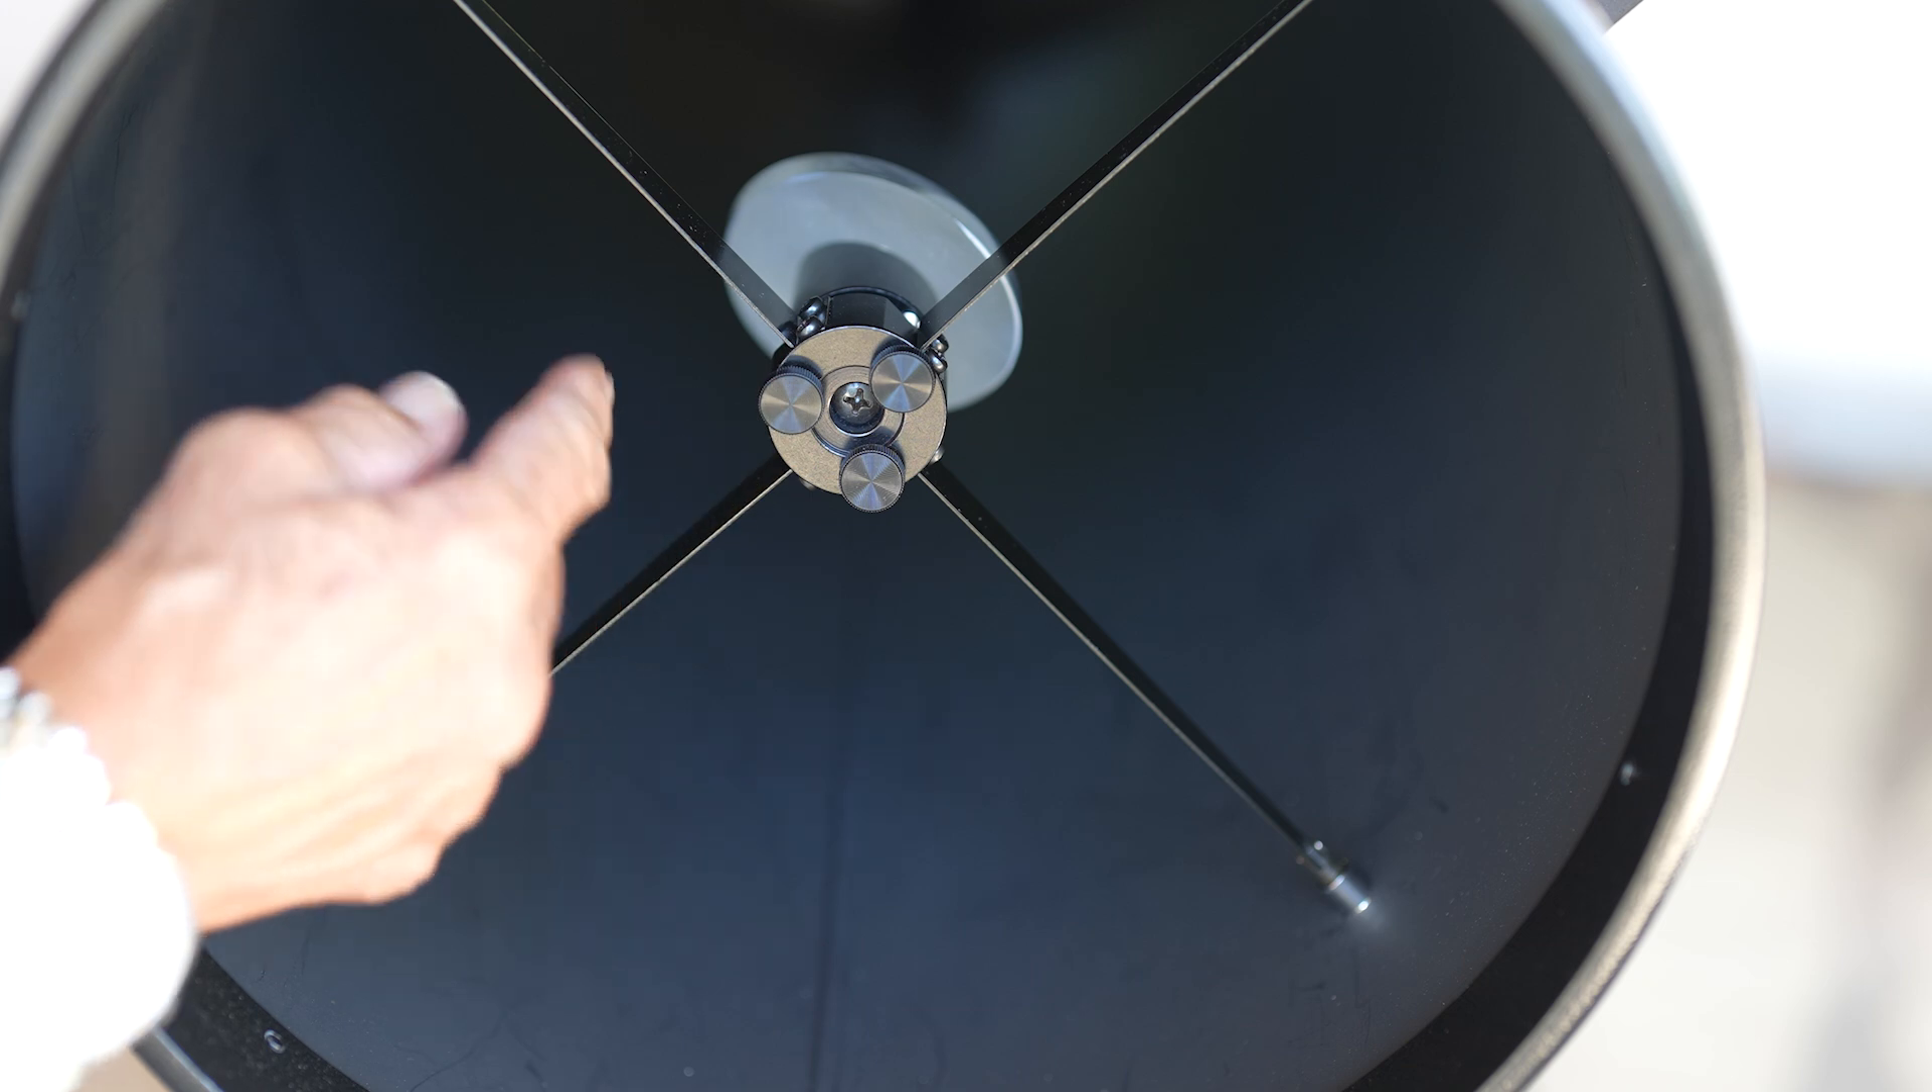Okay, I have now put Bob's Knobs where all three hex screws were to collimate the secondary mirror.